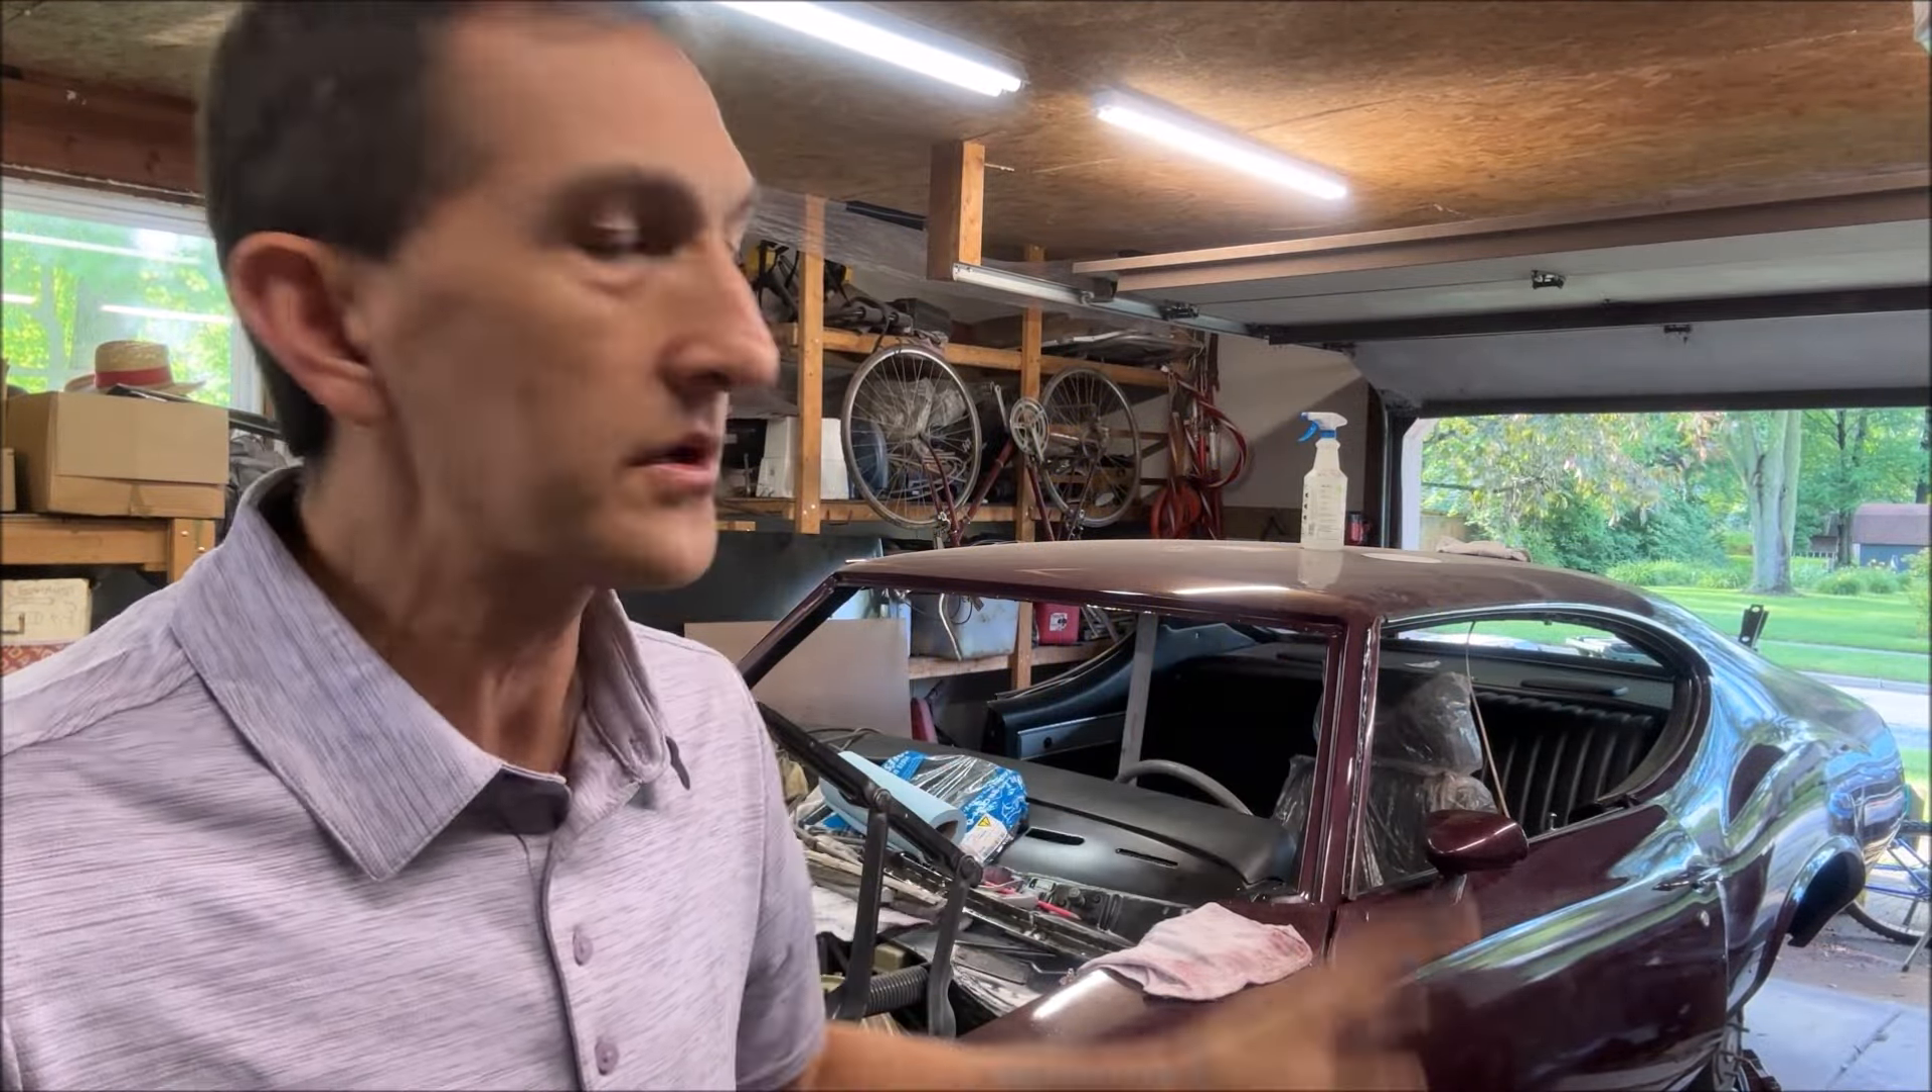As you can see, the car doesn't have a windshield in it yet, it's being put together.